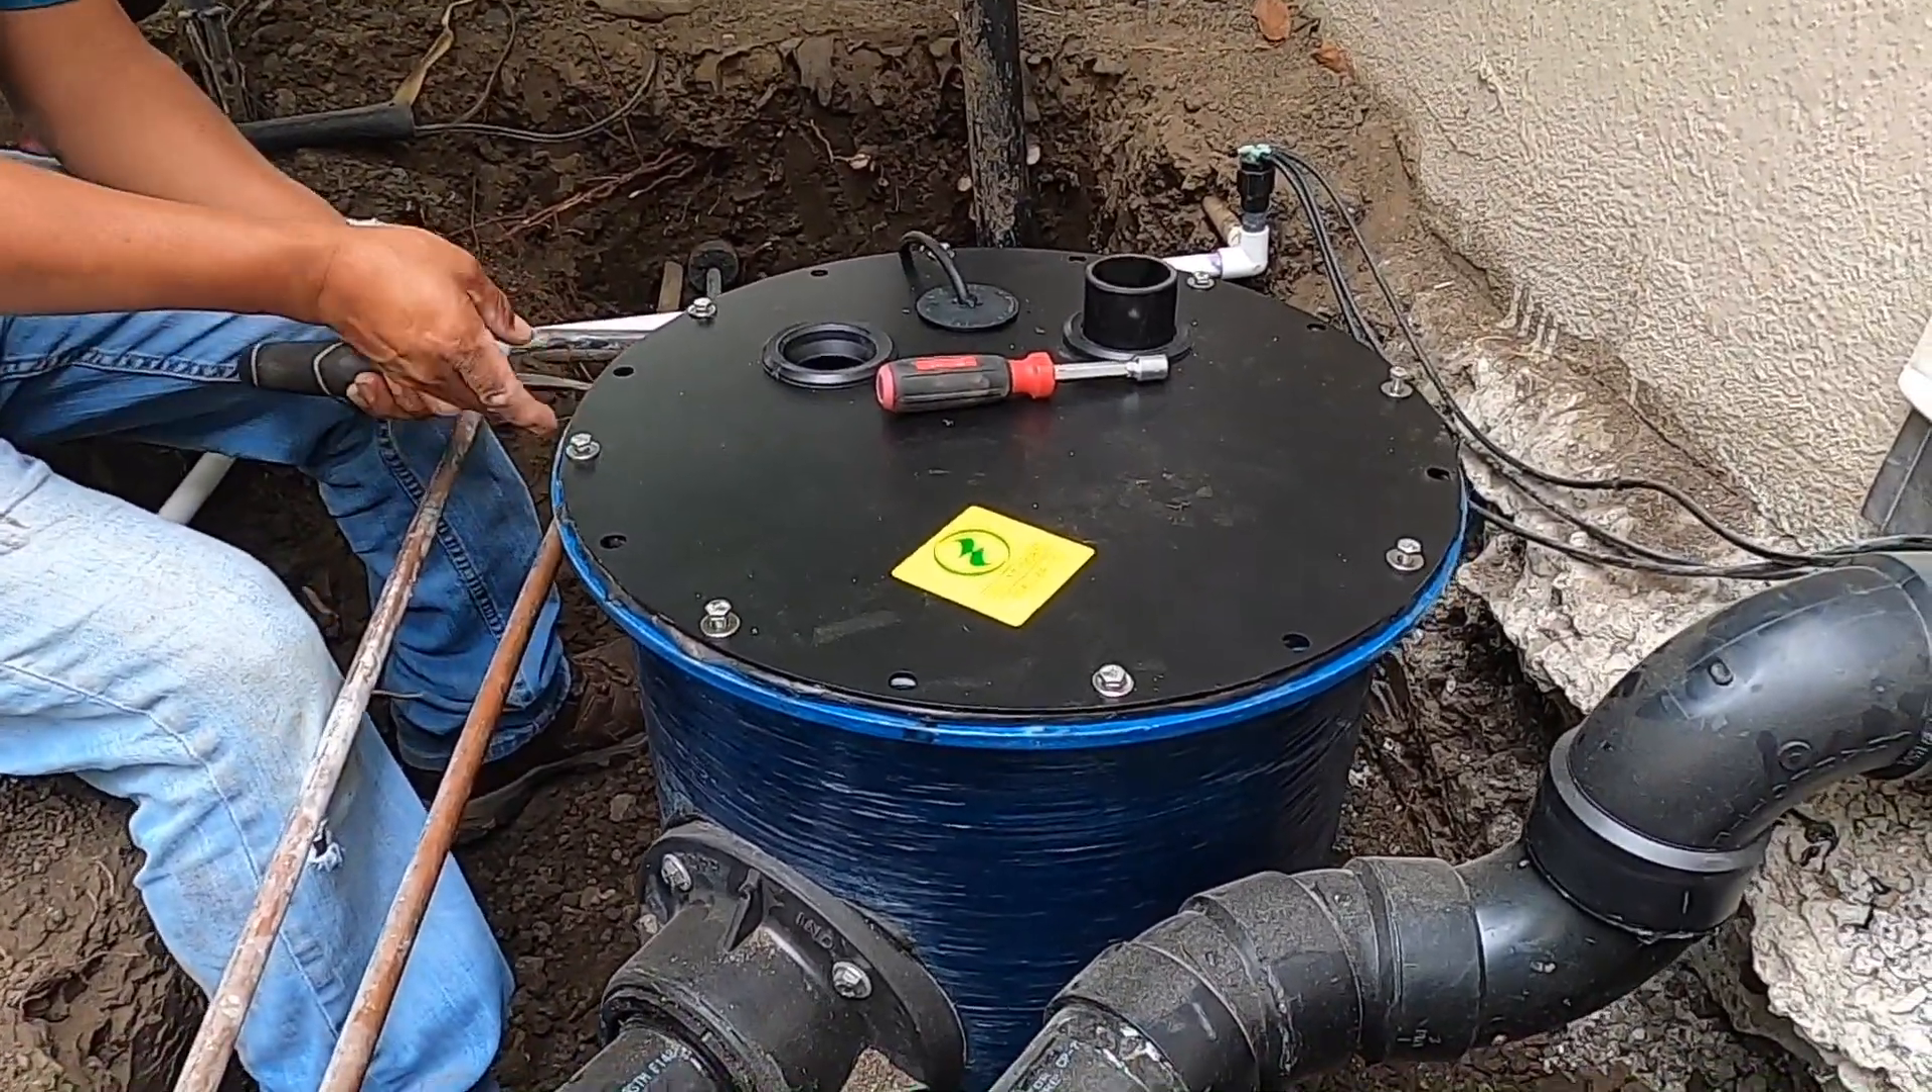You can see that electrical grommet in the center is the electrical cords coming out of there, and we're ready to get a vent pipe in that left hole there.